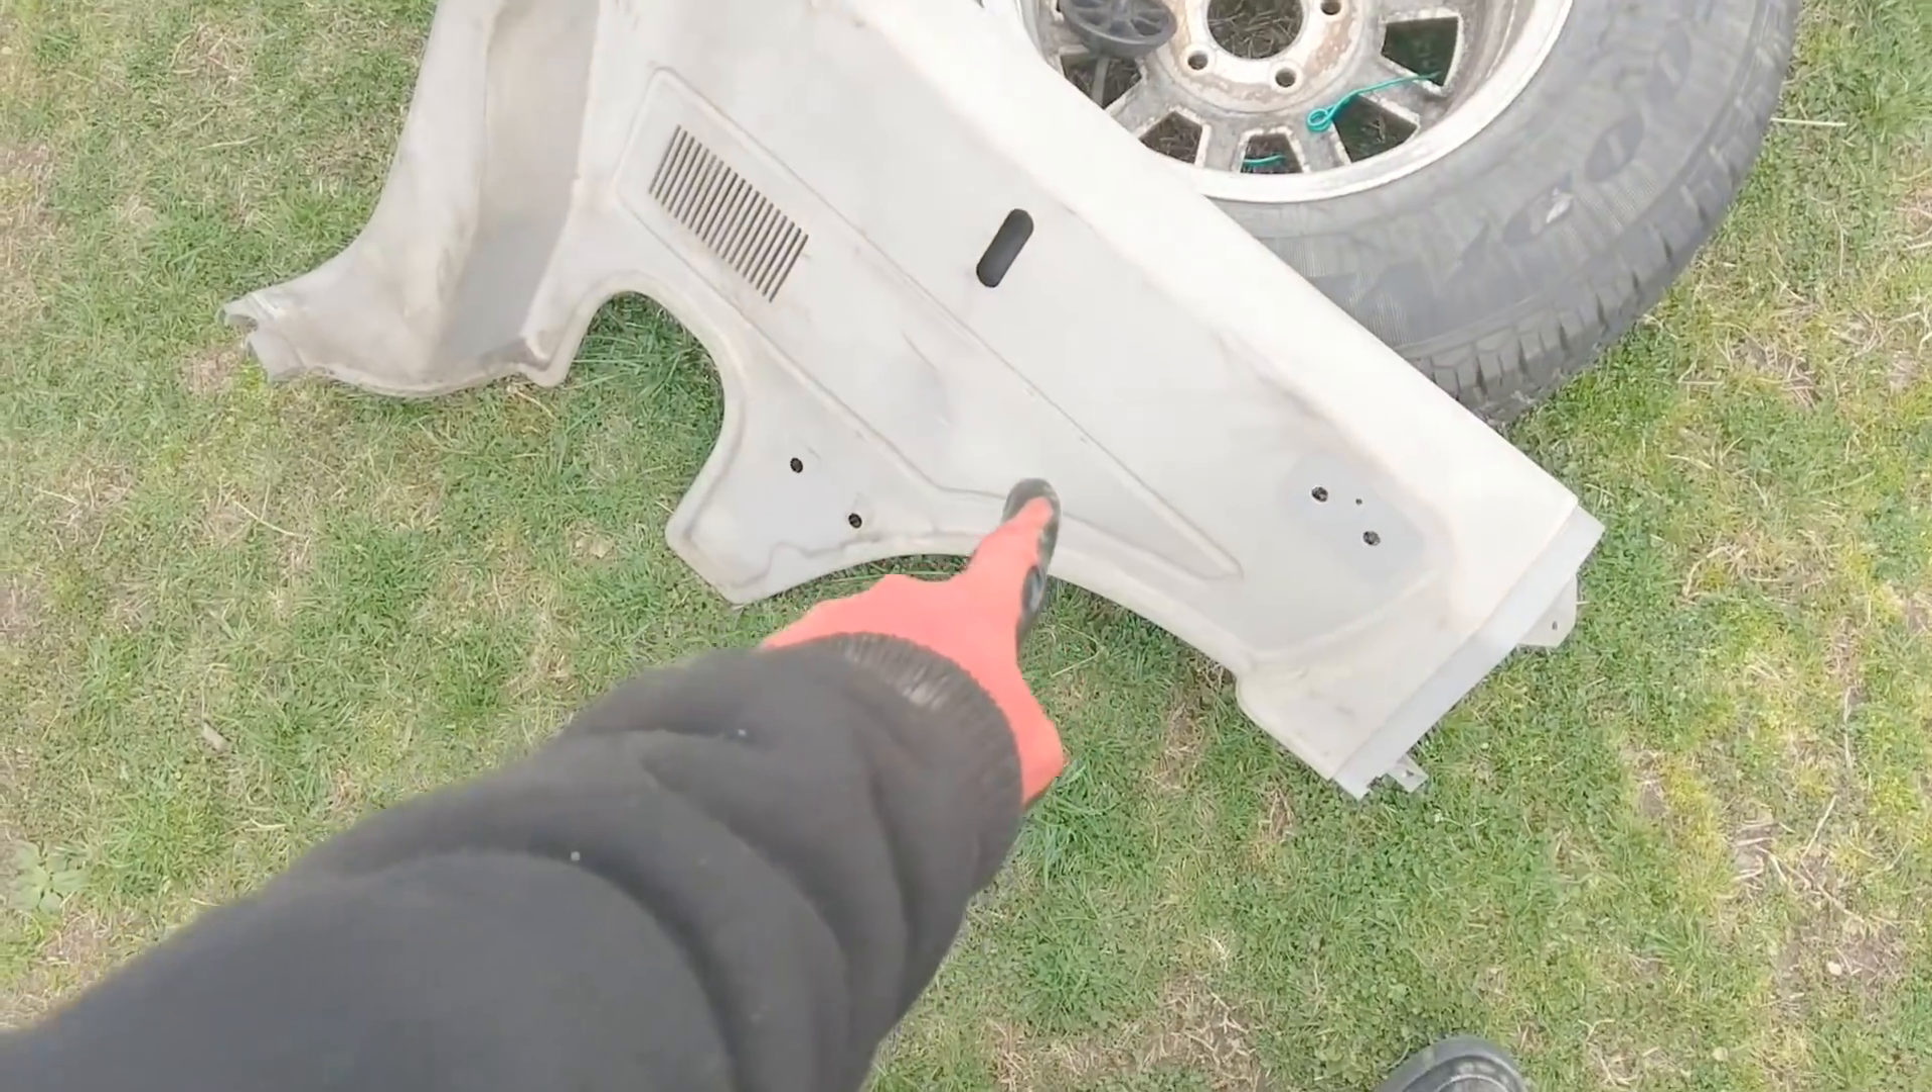So I got this panel taken out.